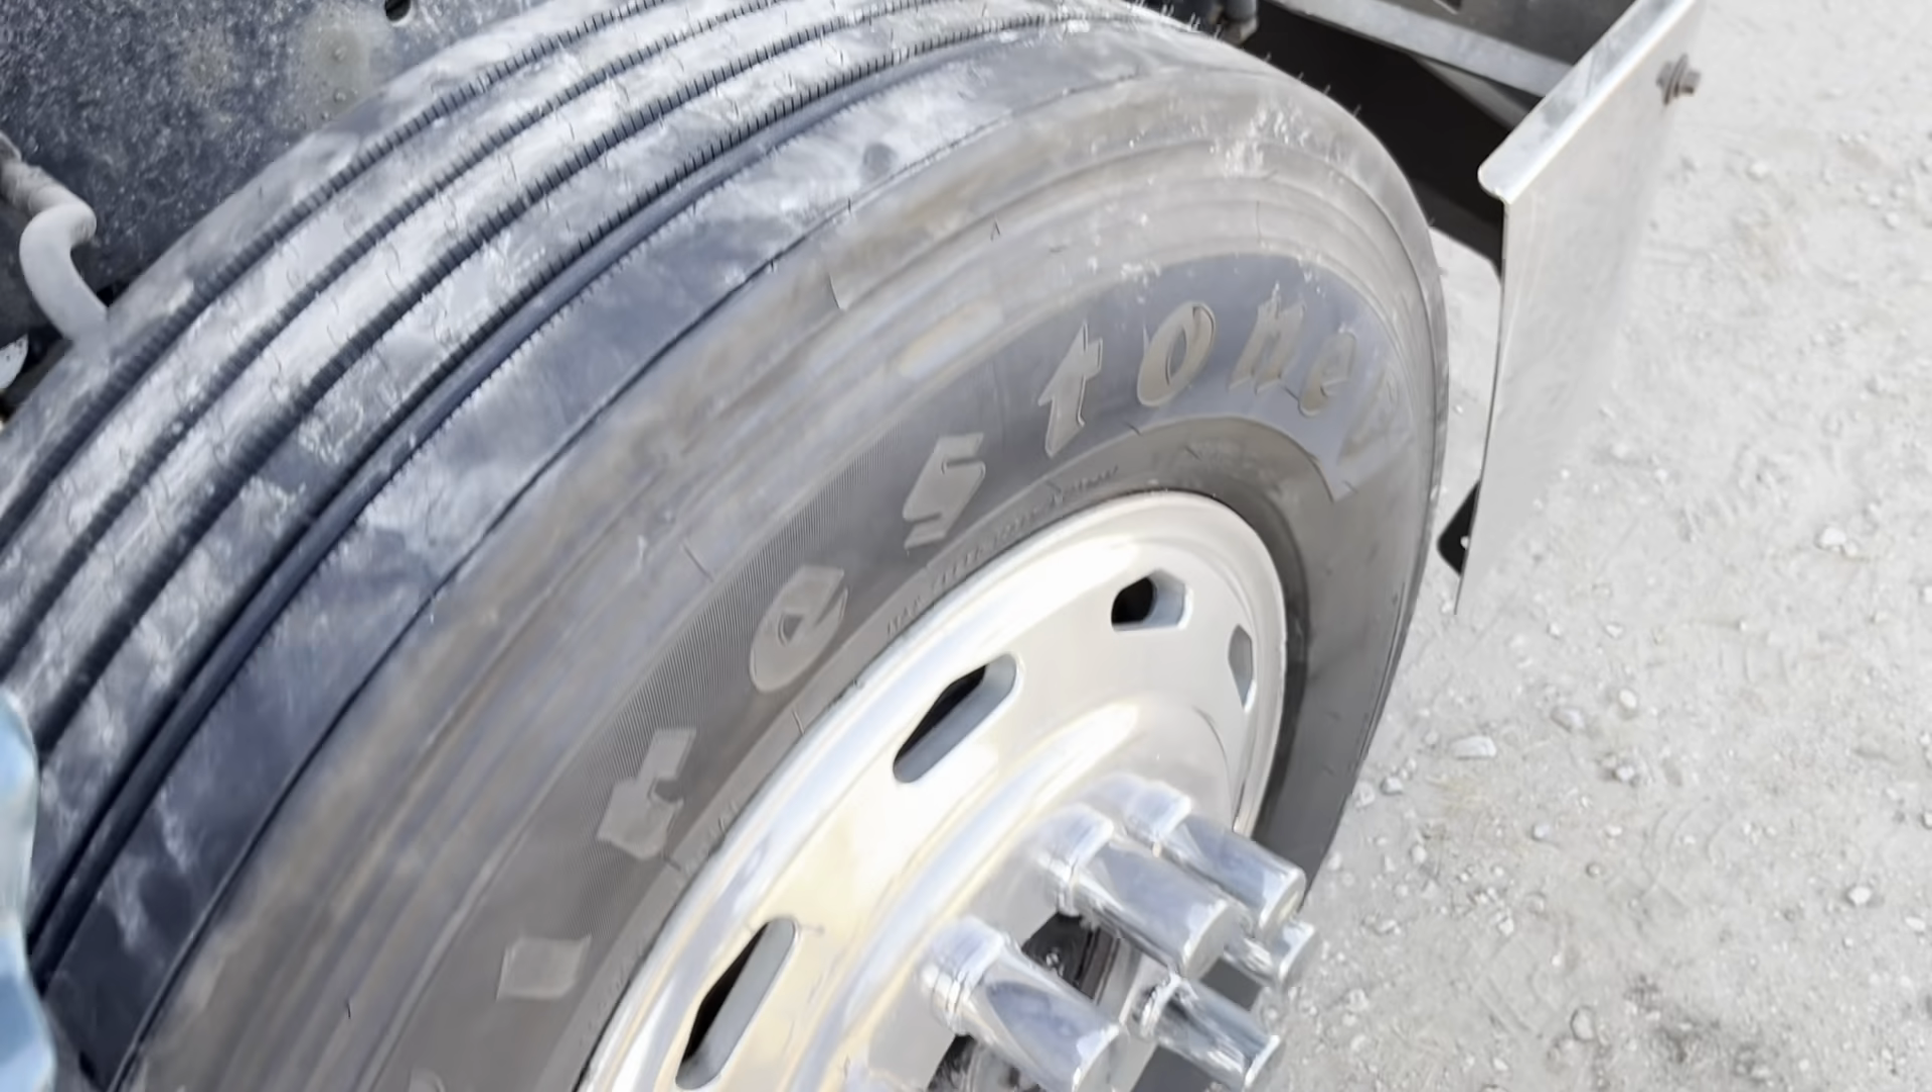So anyways, but we got this new tire mounted up and everything, and we'll see how she does.